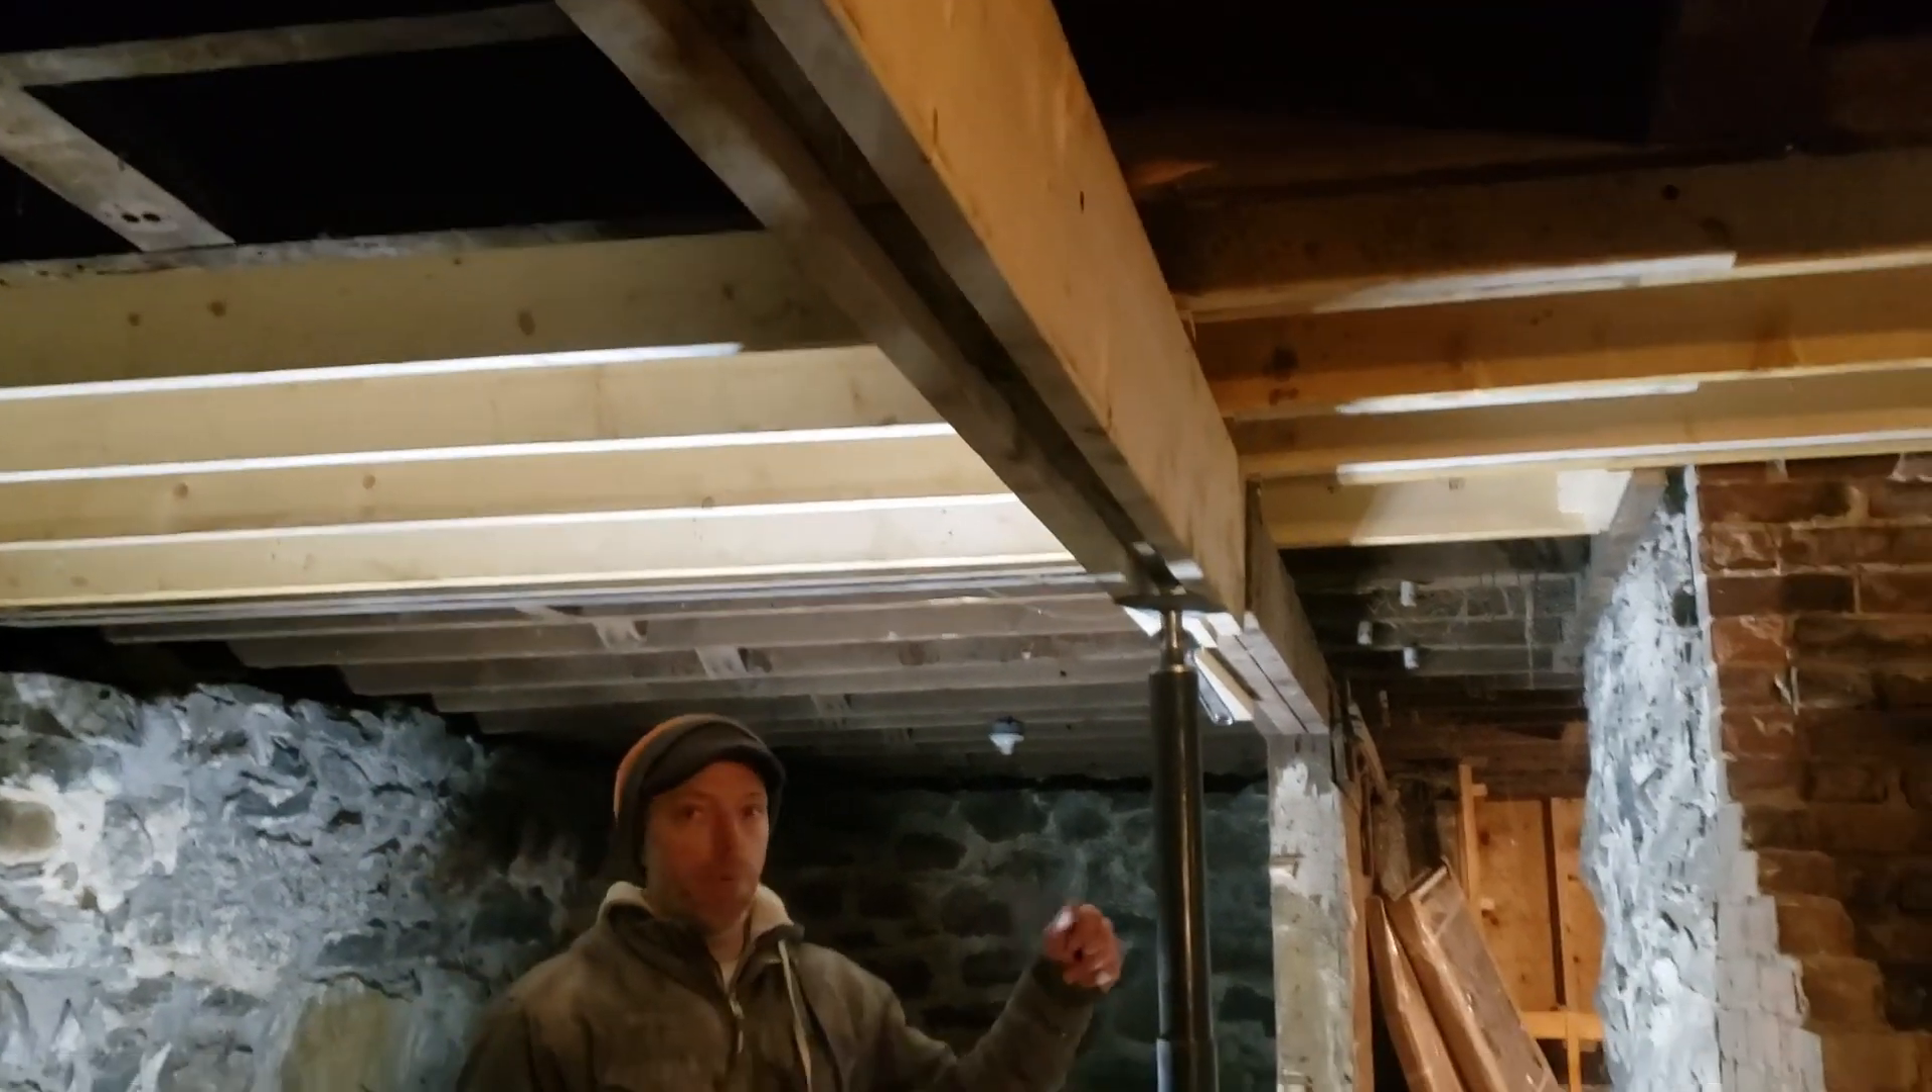And now we've got the temporary post in.